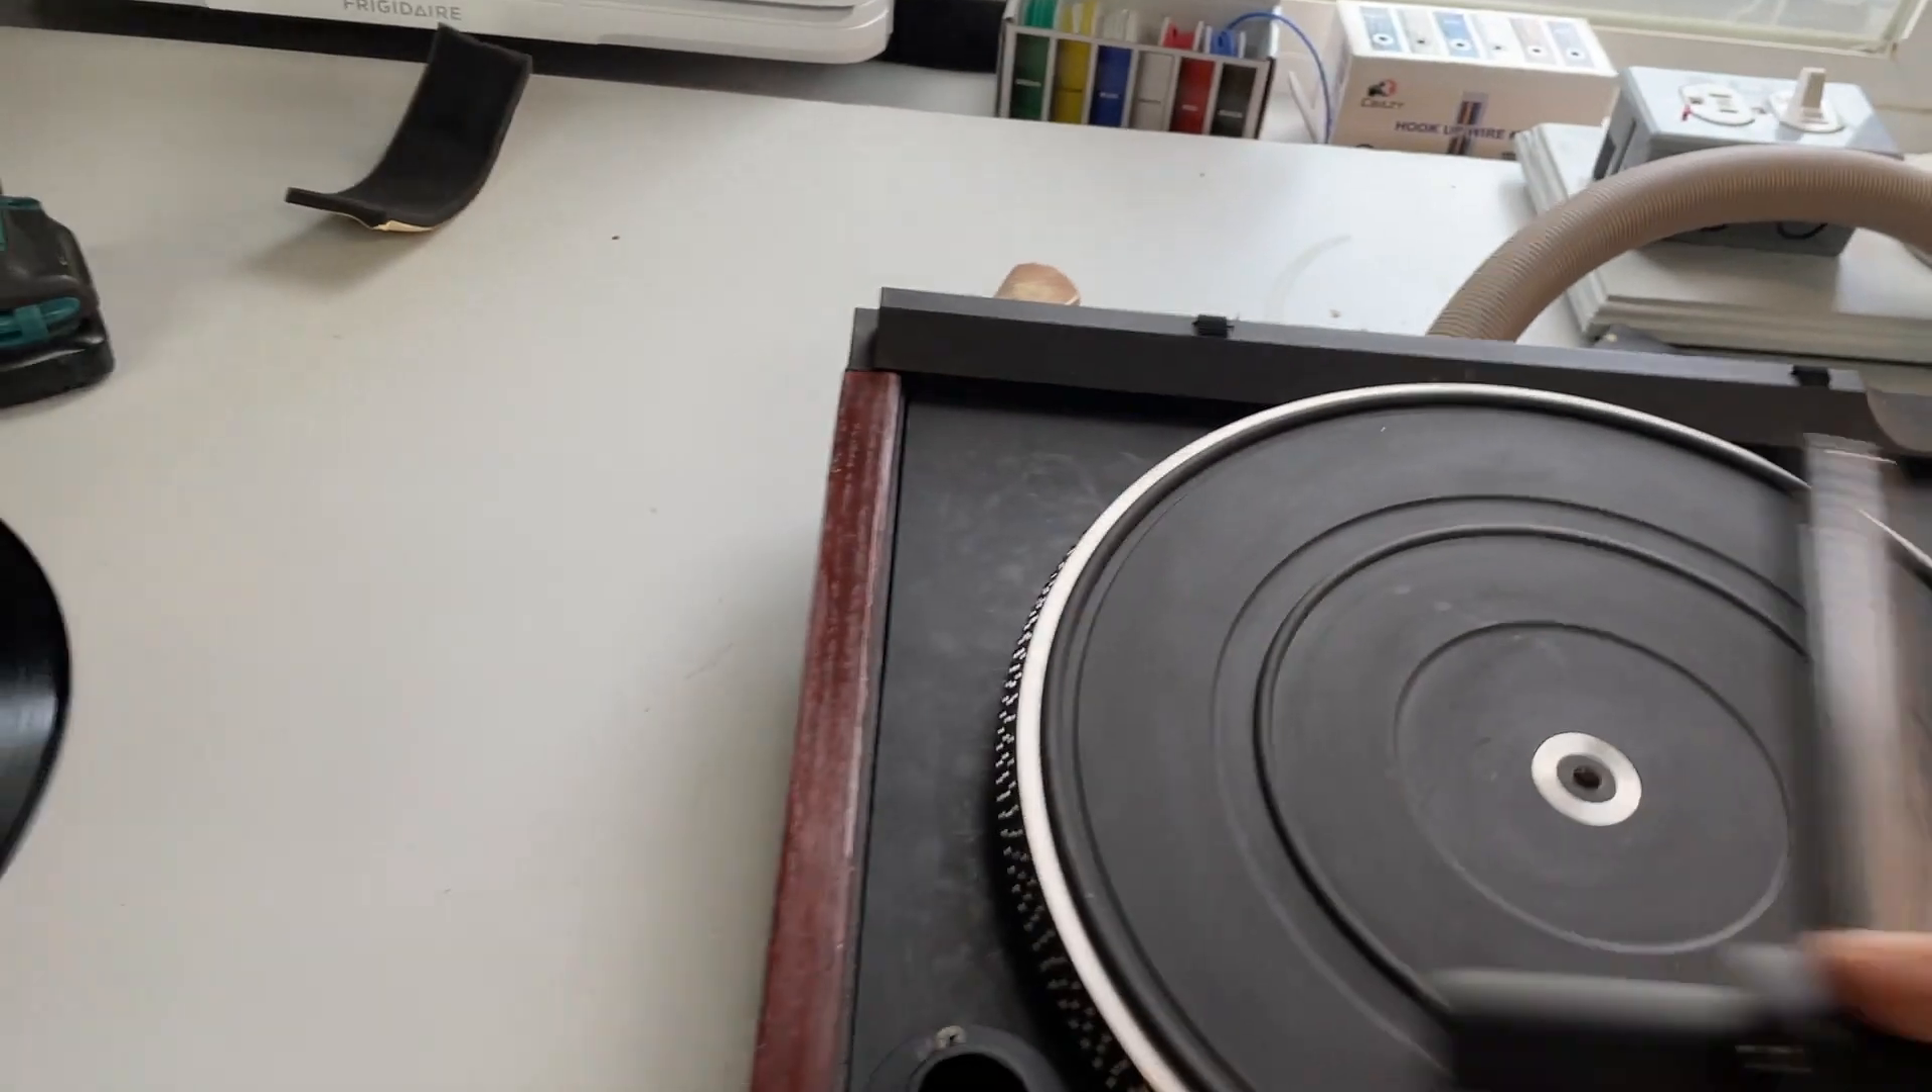Okay here it is with the uh platter installed and um I'll add the VPI wand which goes in here like there's a spring.